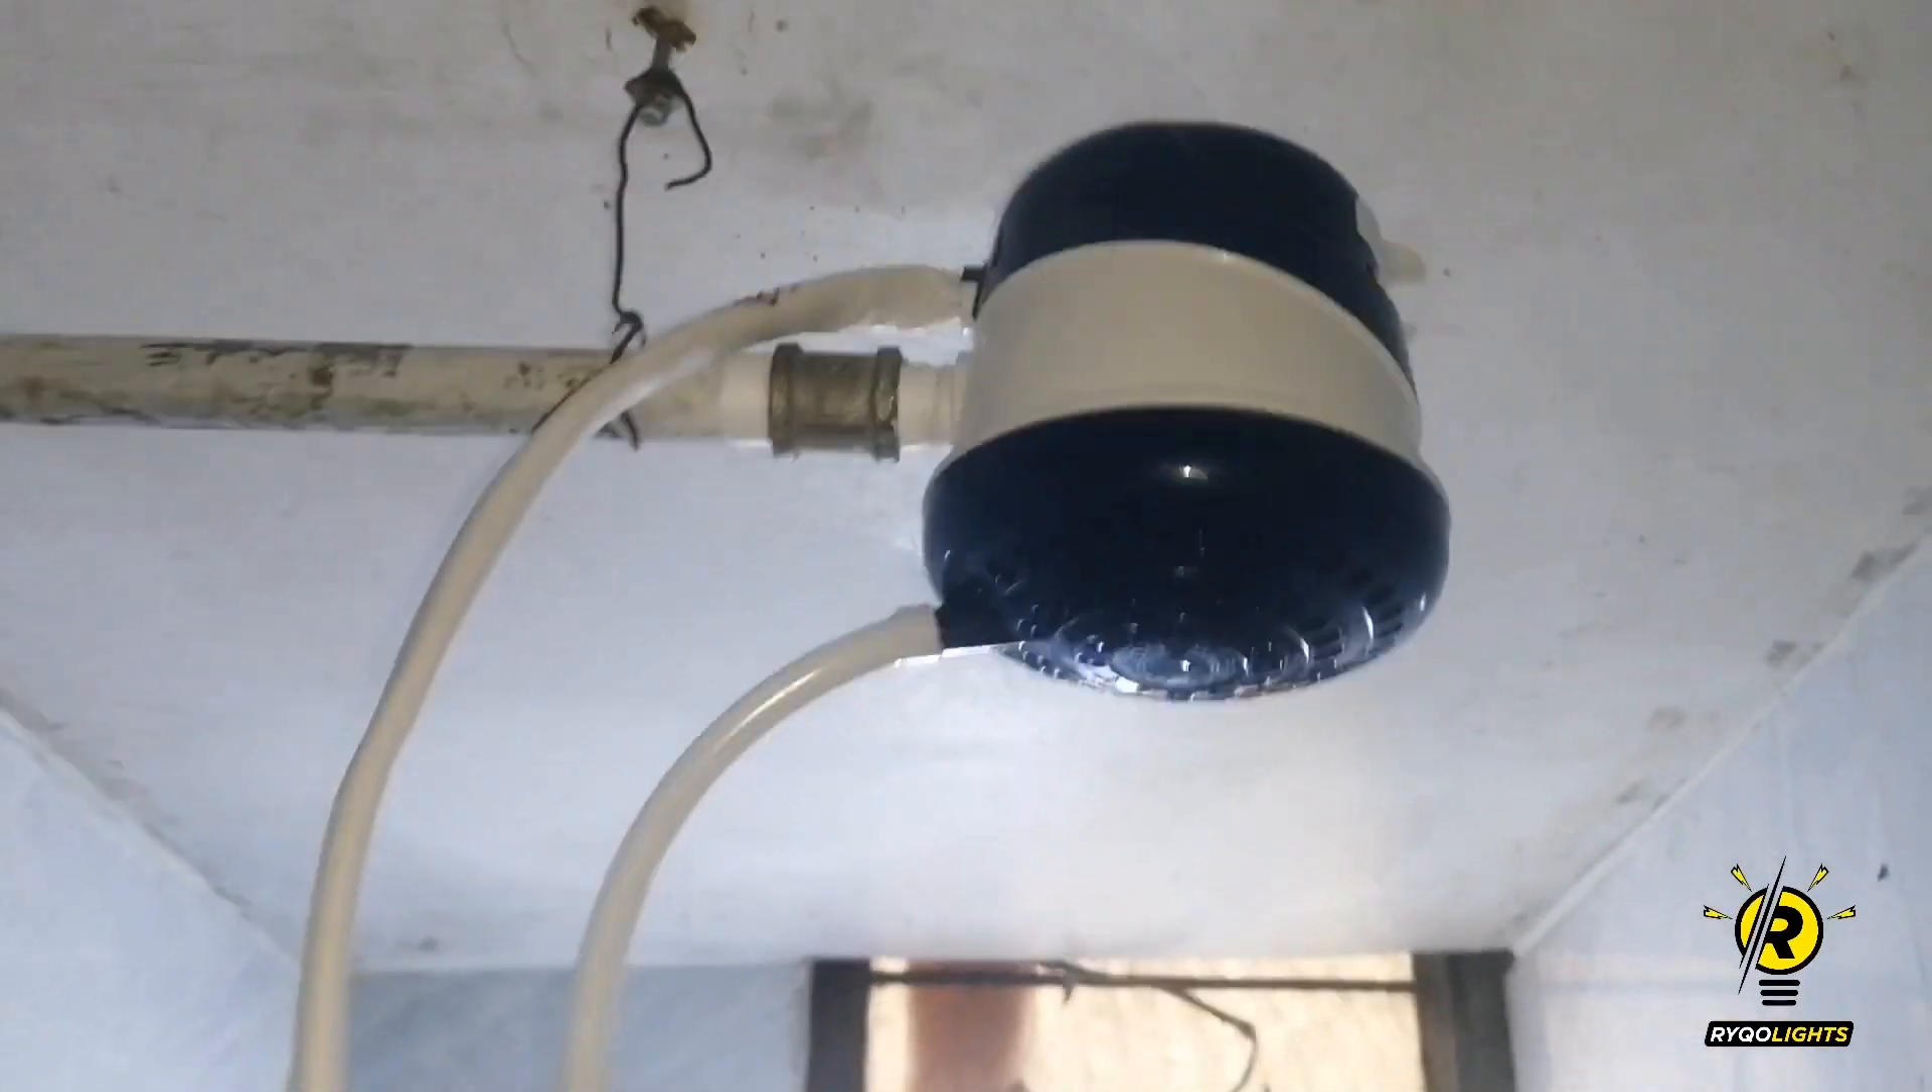So I've already fitted the shower head I forgot to record.